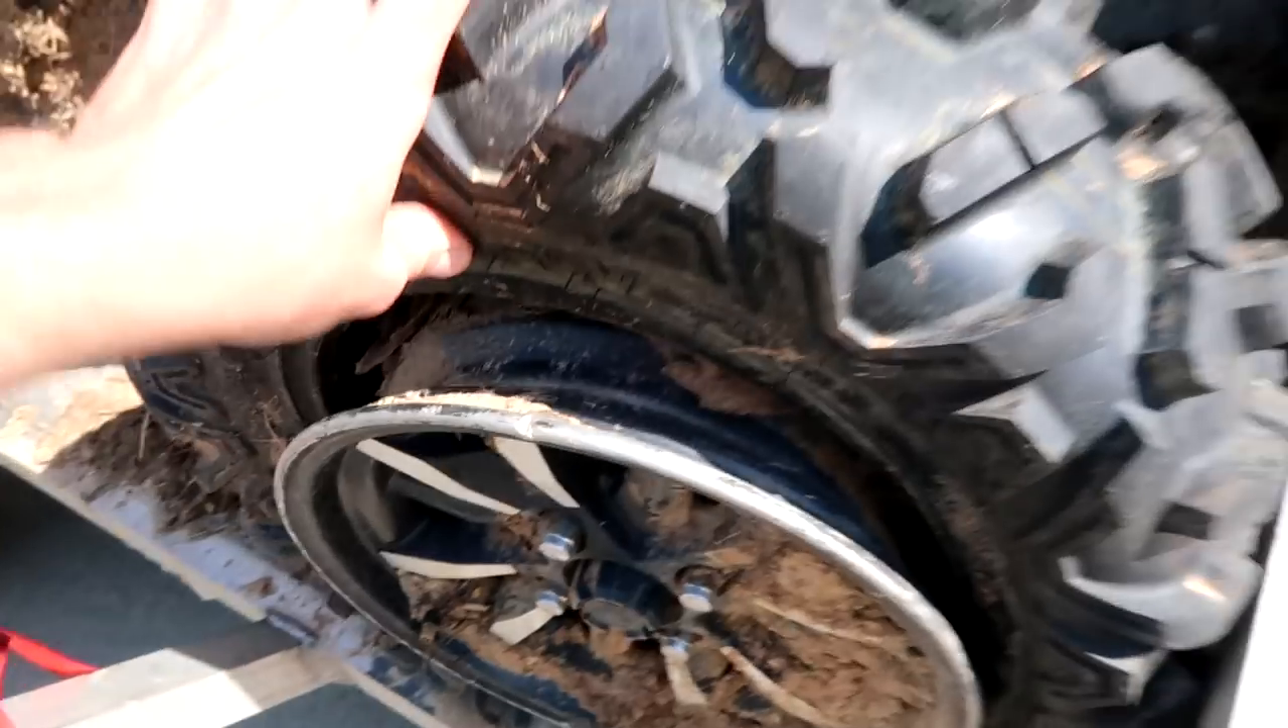So as you can probably see, Crush's tire isn't on the rim right now.